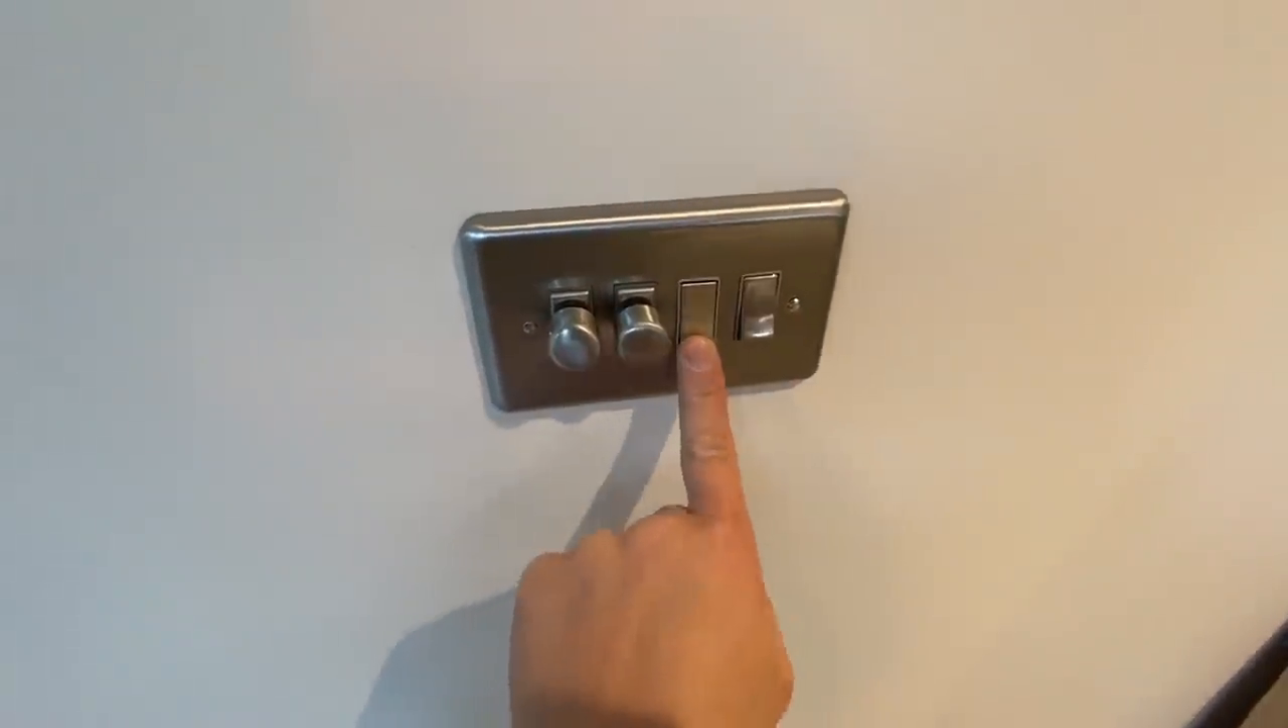So i've got the cover plate on which is quite nice.